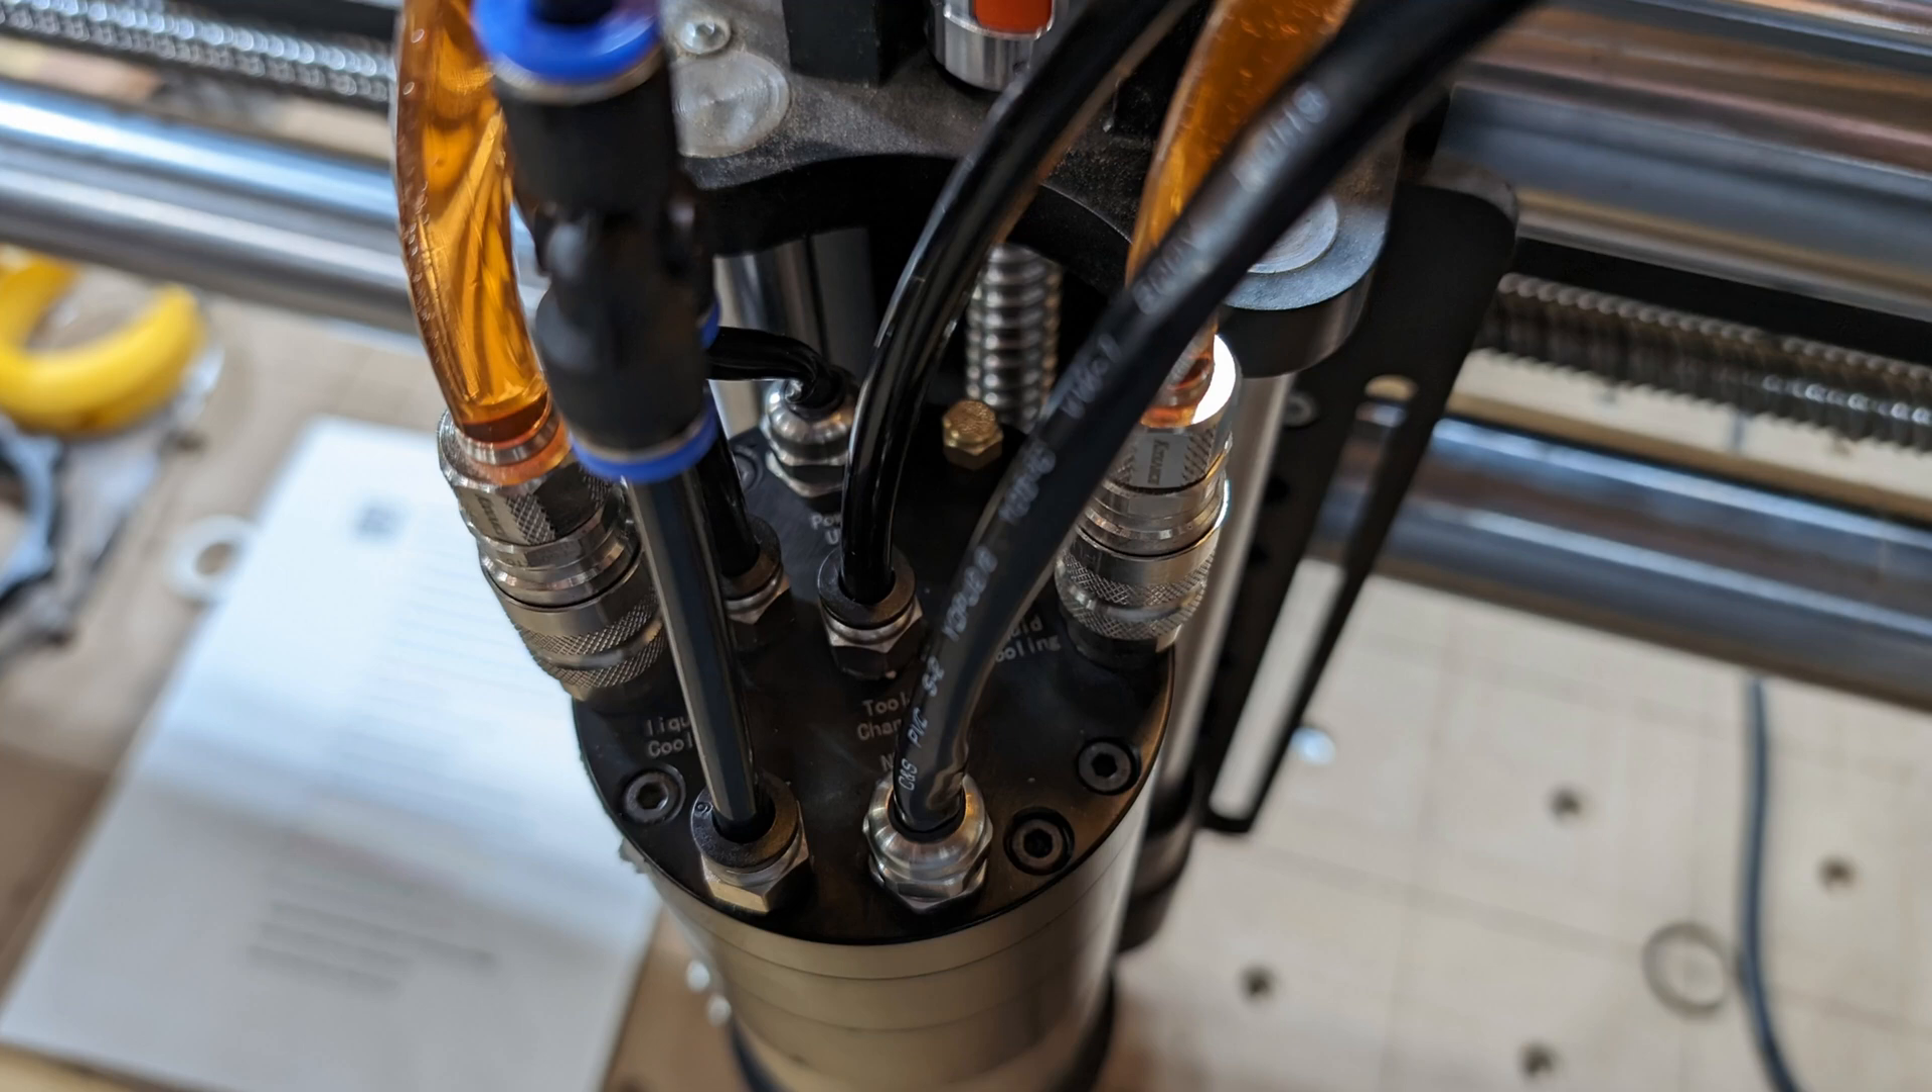That concludes all the connections on the spindle side of the ATC.